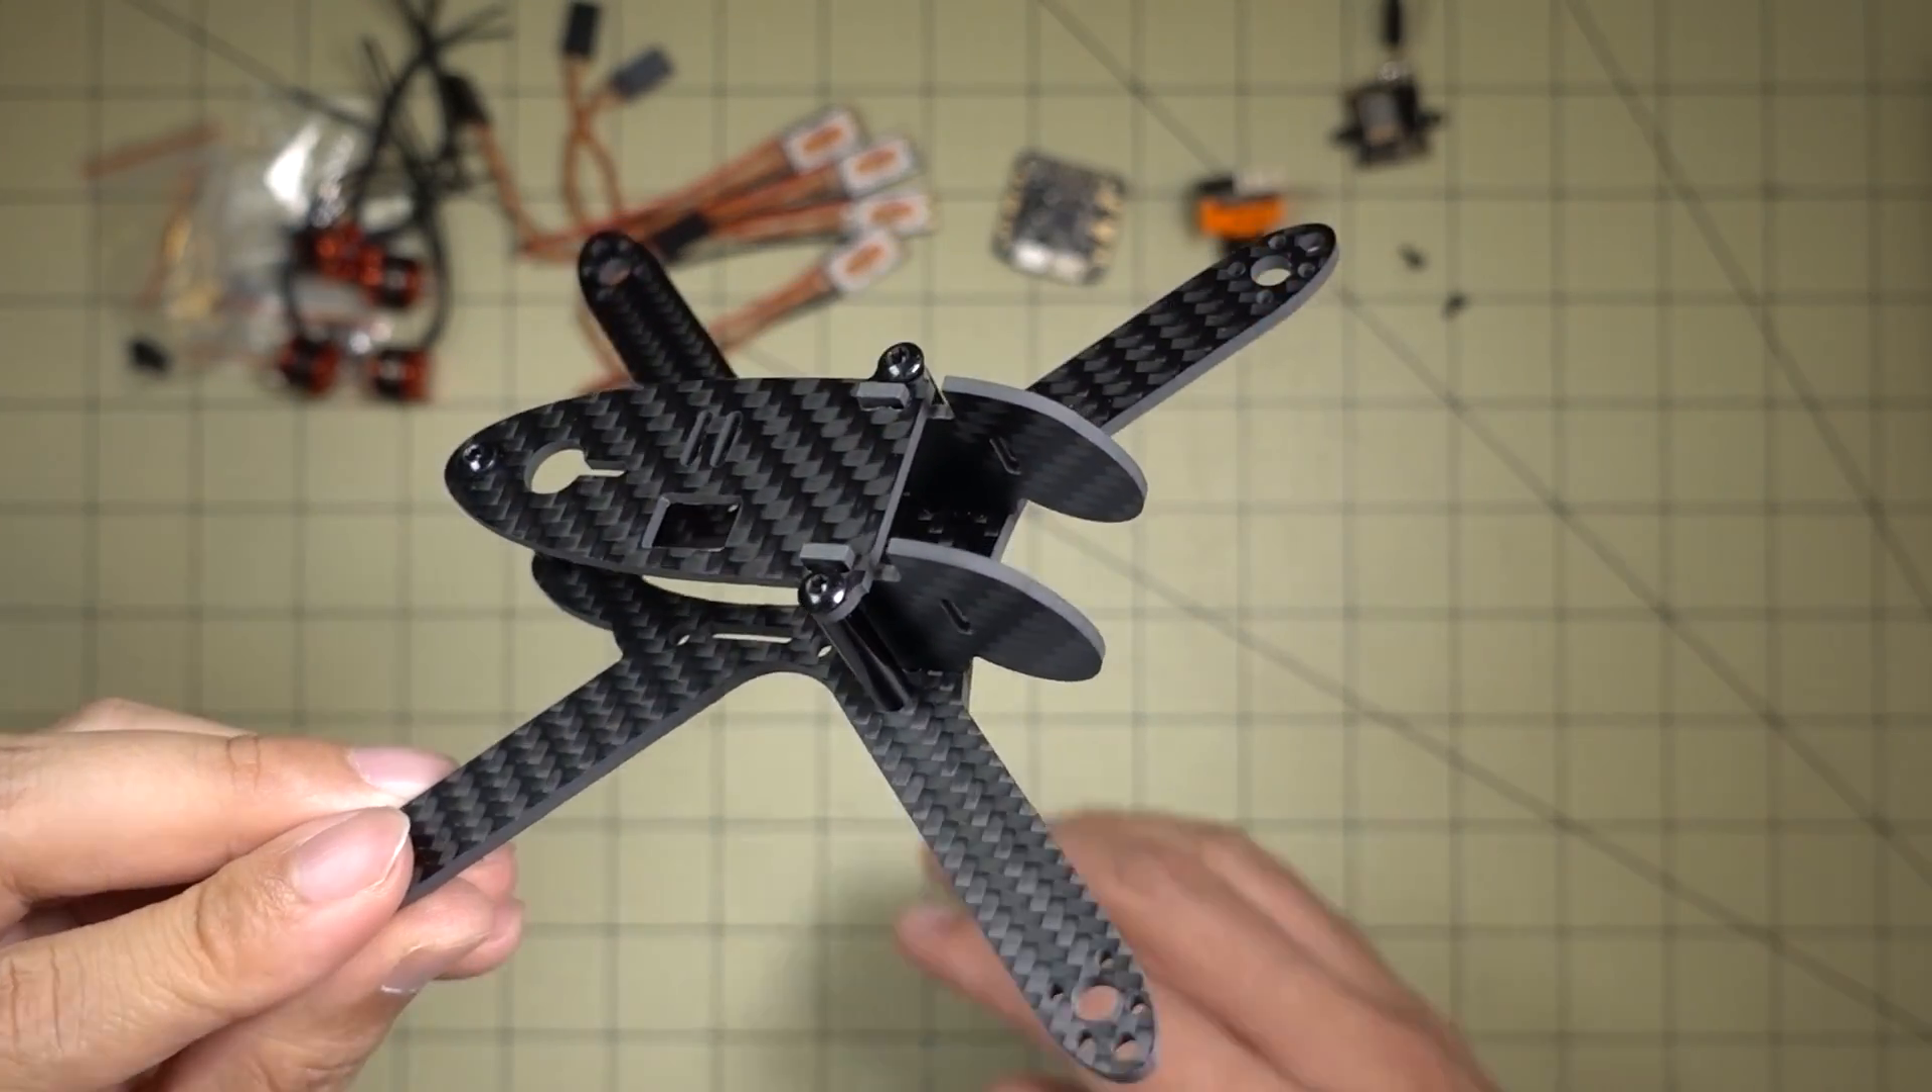I've already just put the bare frame together so you guys can see what it looks like.